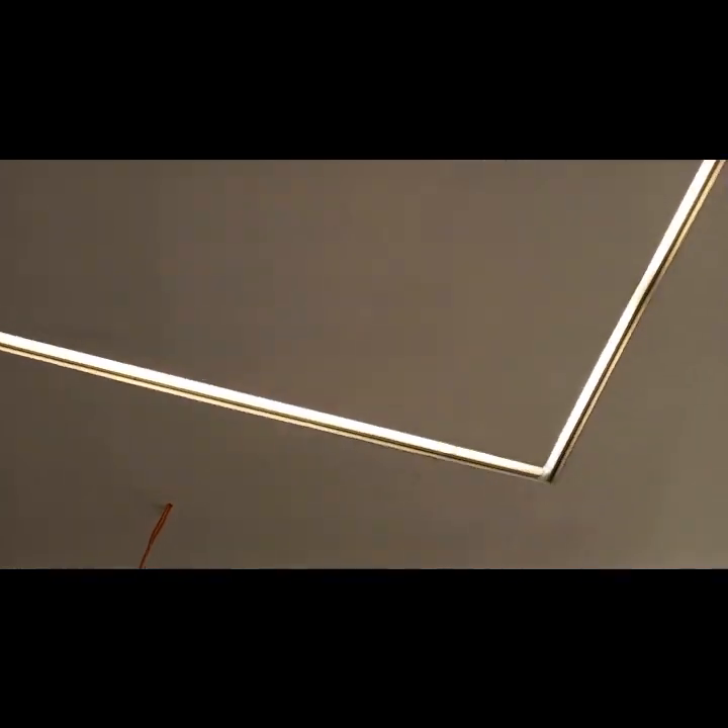So we are done with this uh led aluminum aluminum profile work.